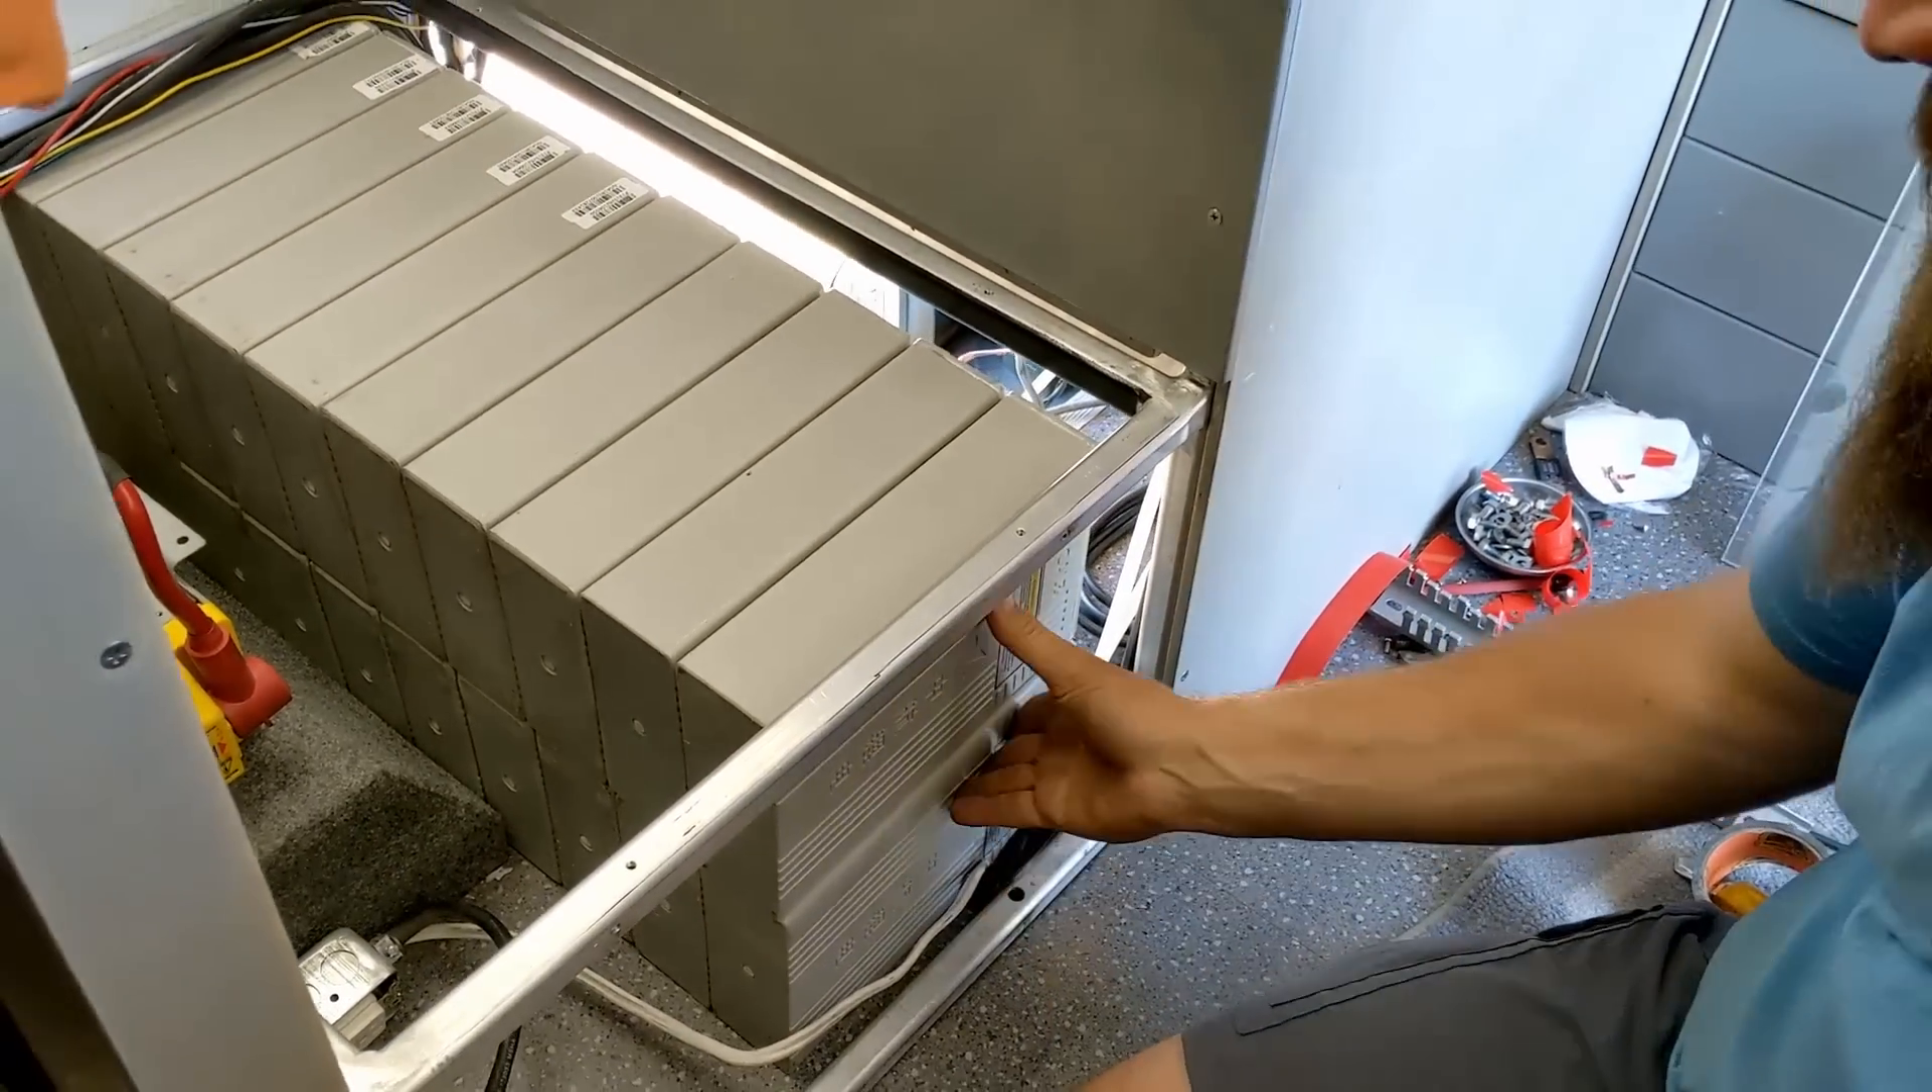Okay guys got it all in as you can see 20 cells fits in here super tight.